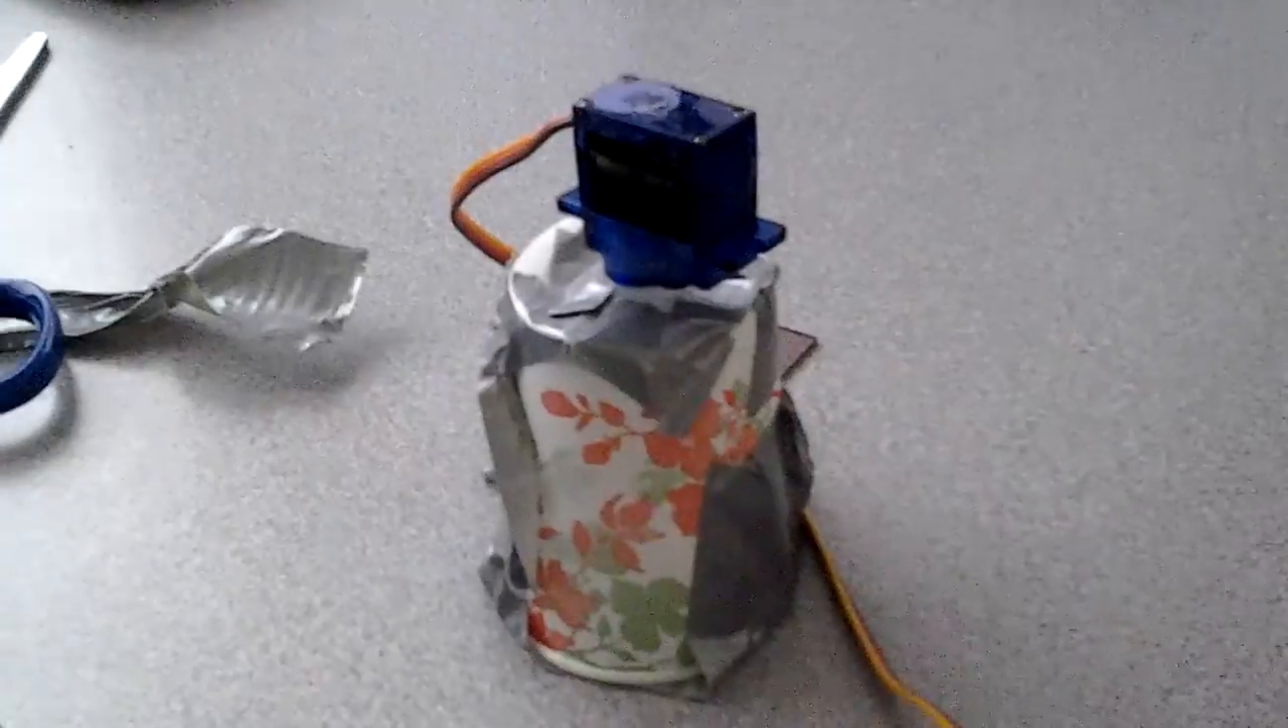Okay, now we've connected the servo onto the back of the cup.